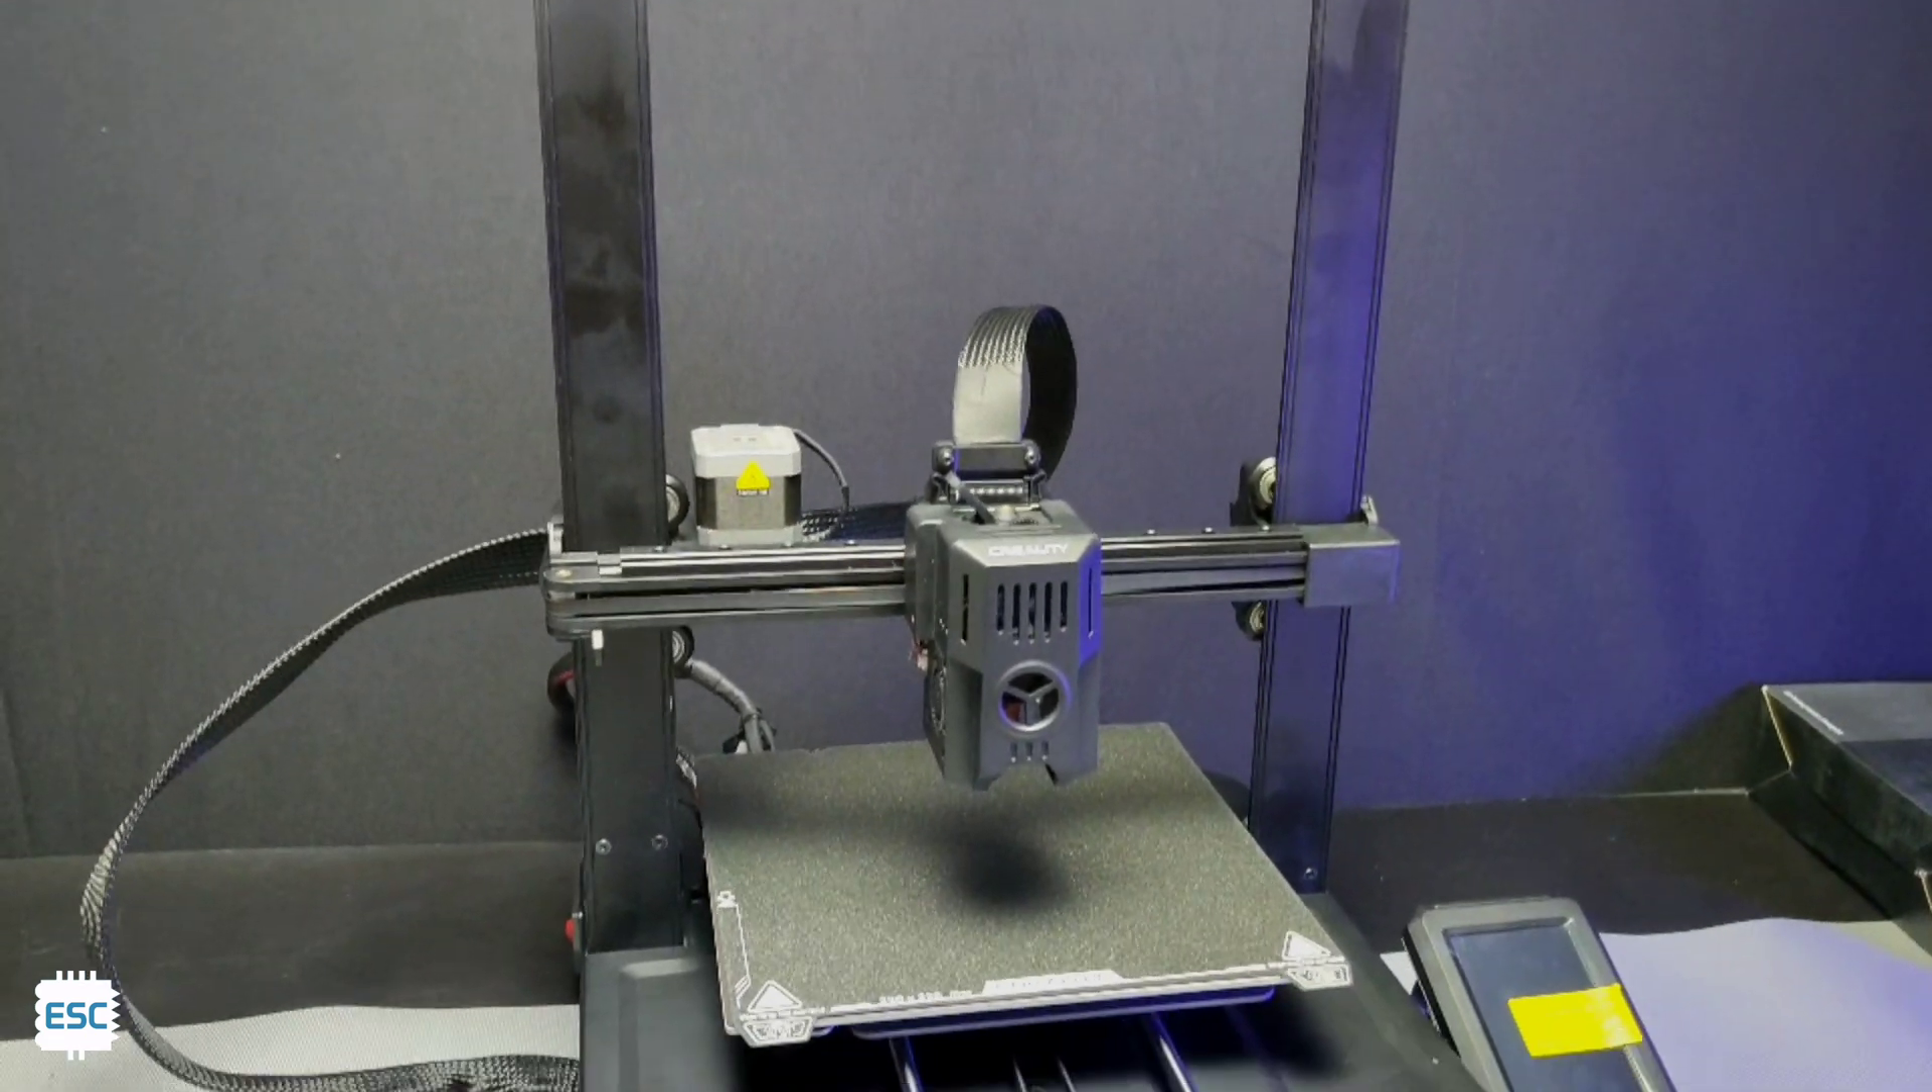Now our printer assembly has been completed and it took only 10 minutes for me.